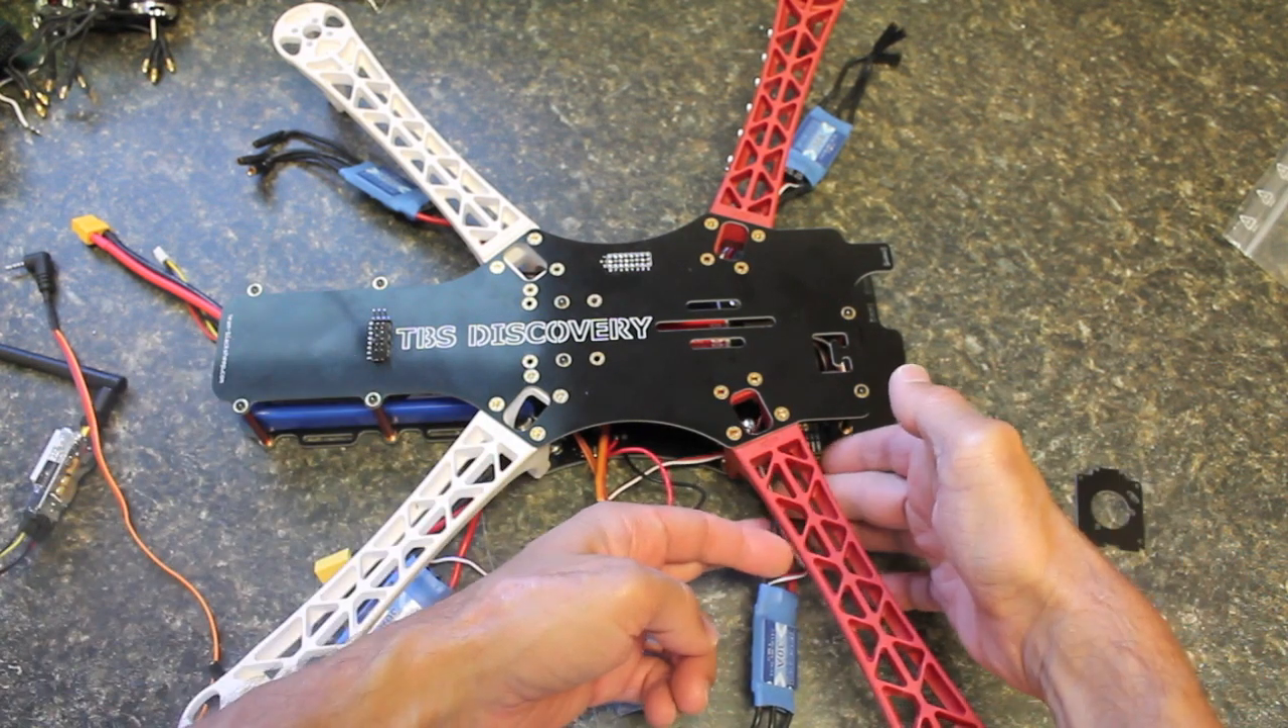I've put the f -450 arms in place and going to mount them and then tighten everything up.